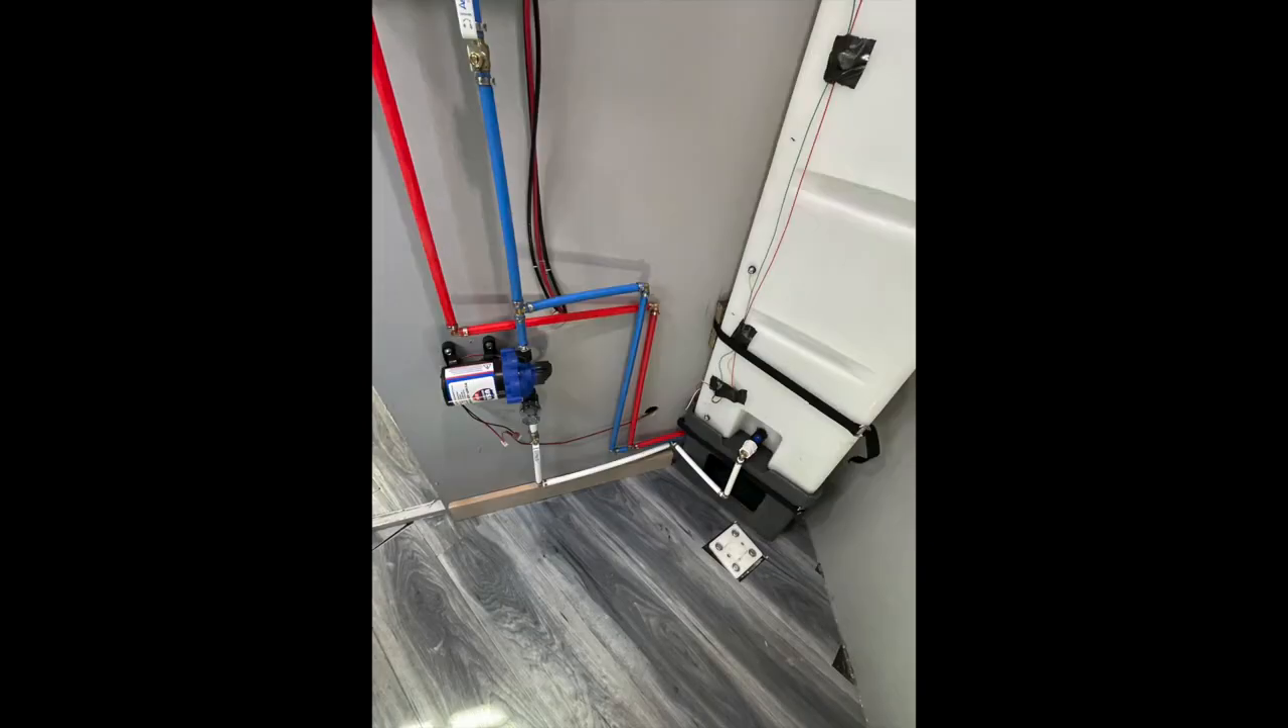And you can also see that I ran the supply line. From the tank. Over to the water pump.